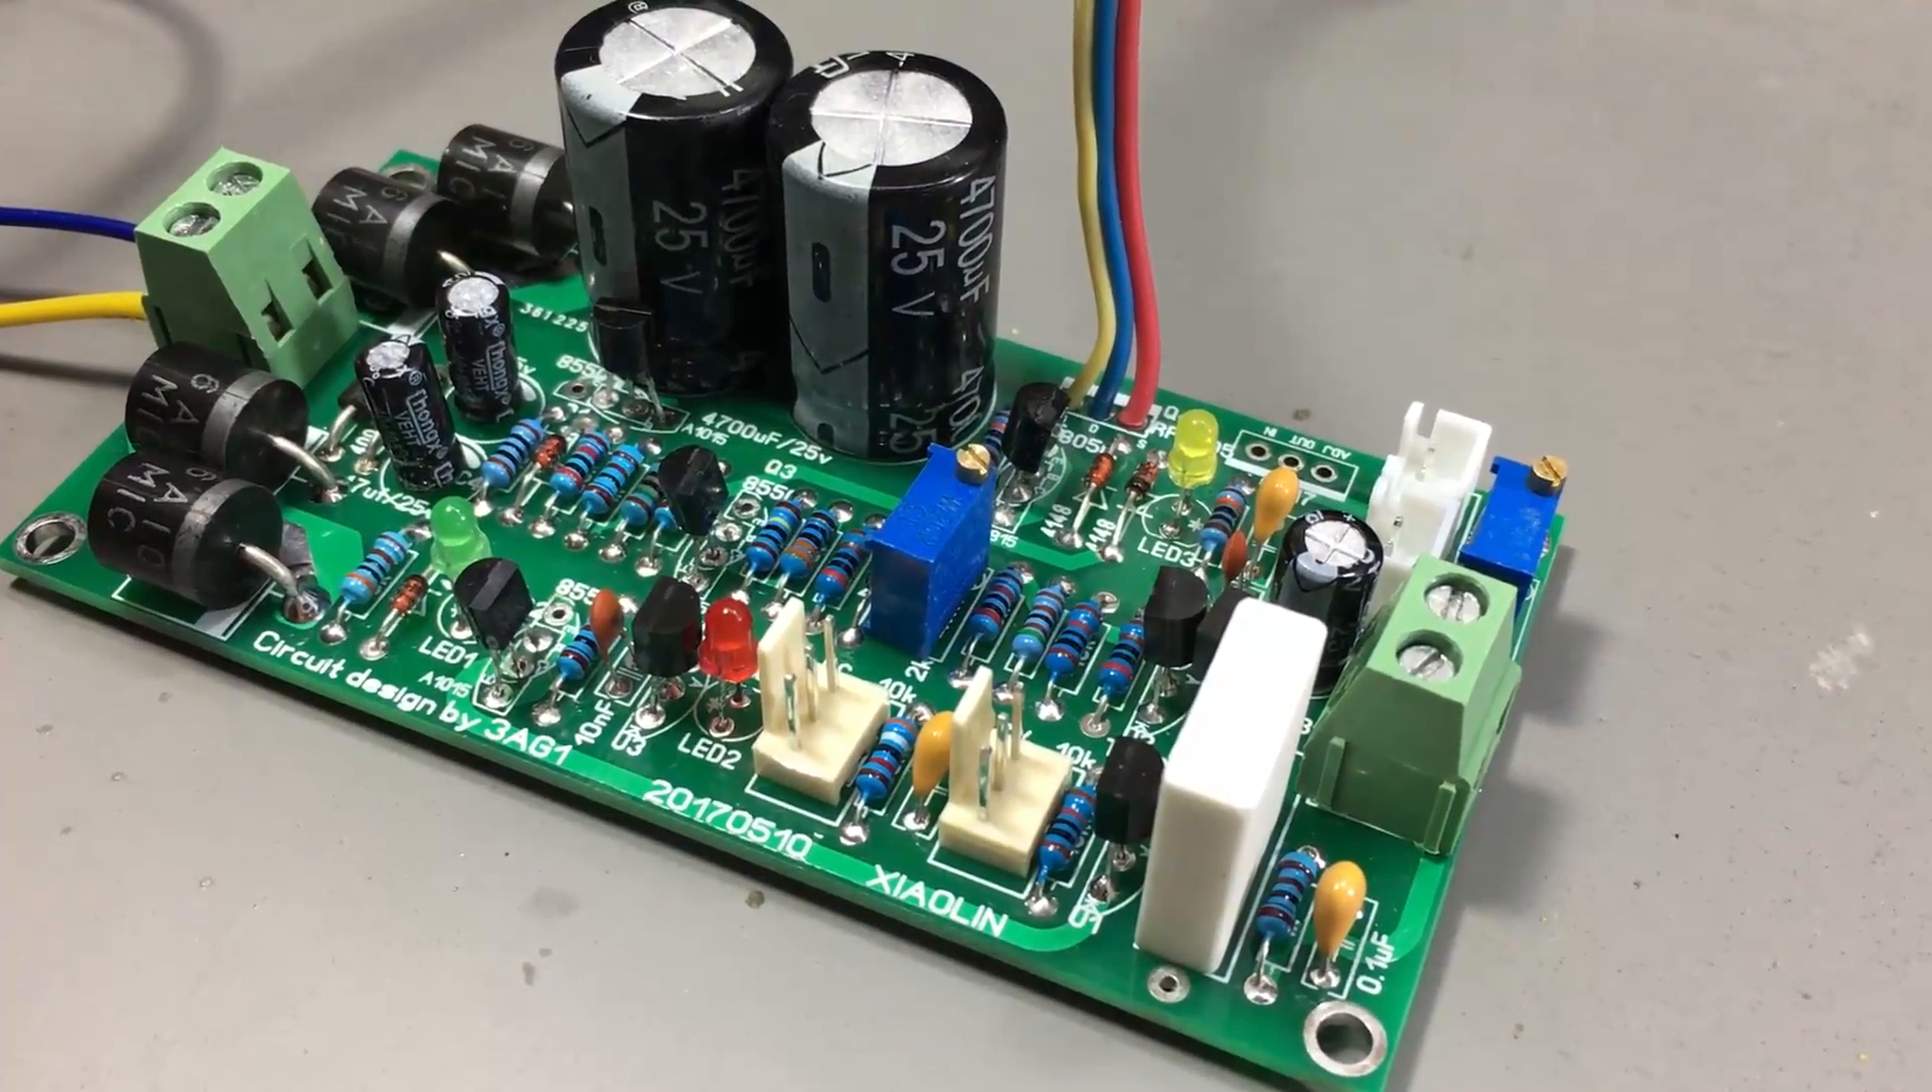This is how your assembled board should look.